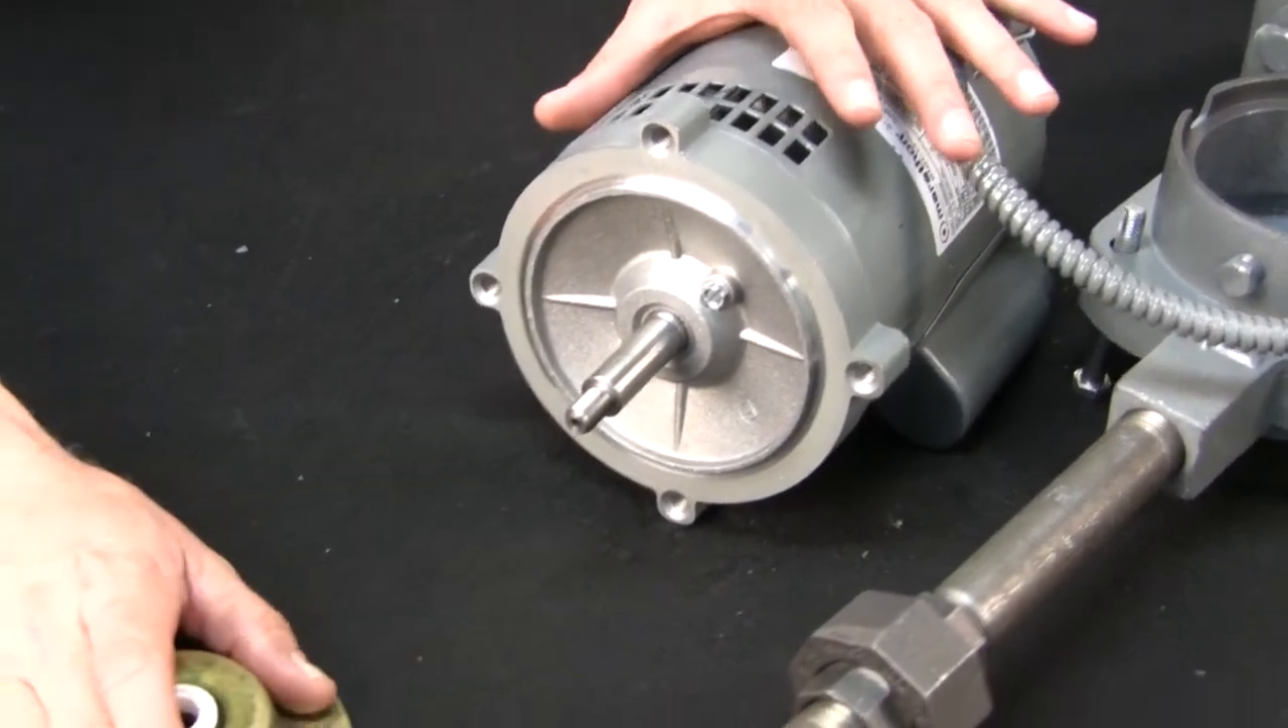All right, now we've got the cup off. We've got the motor sitting here by itself.